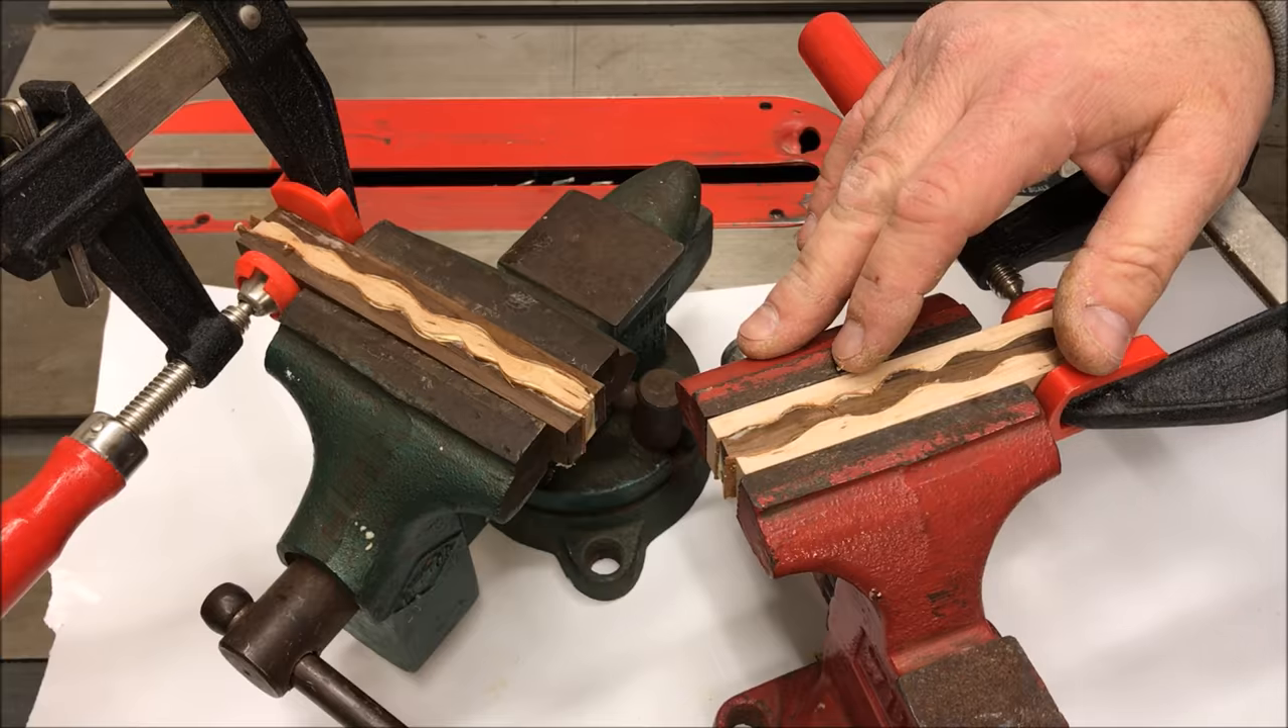I've got both of my blanks glued up and in clamps.